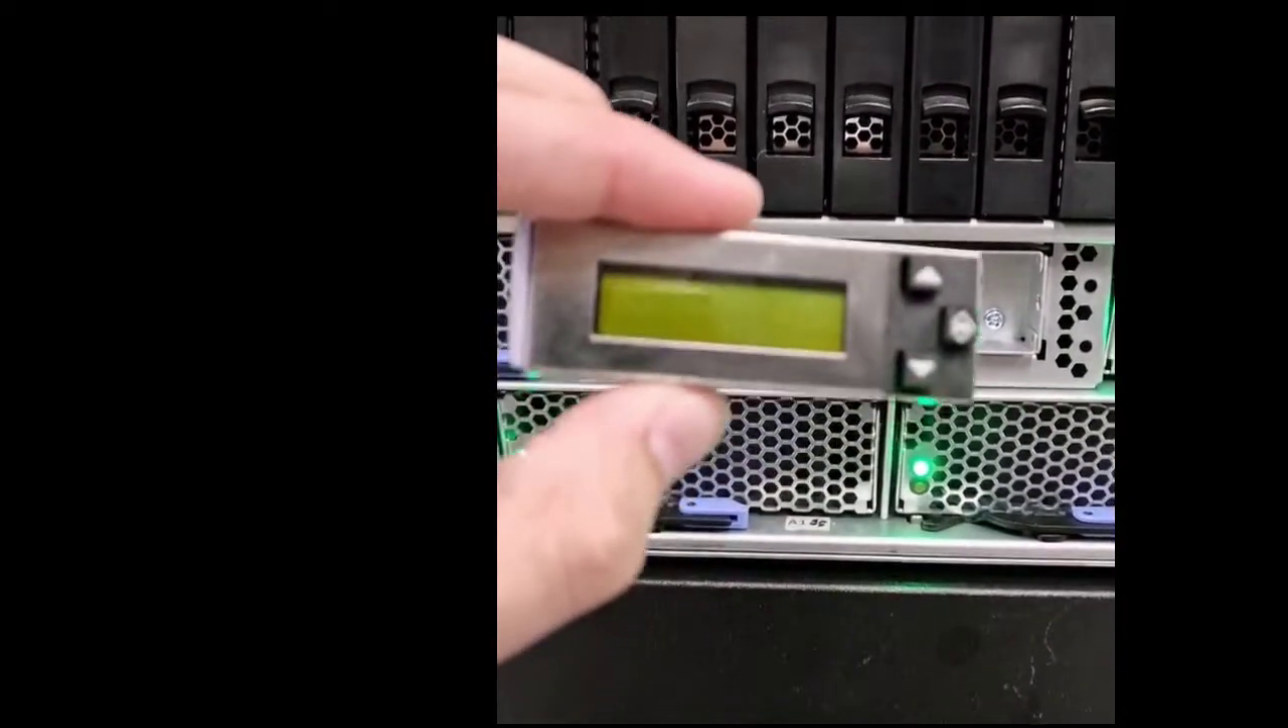He's taken the front panel off.